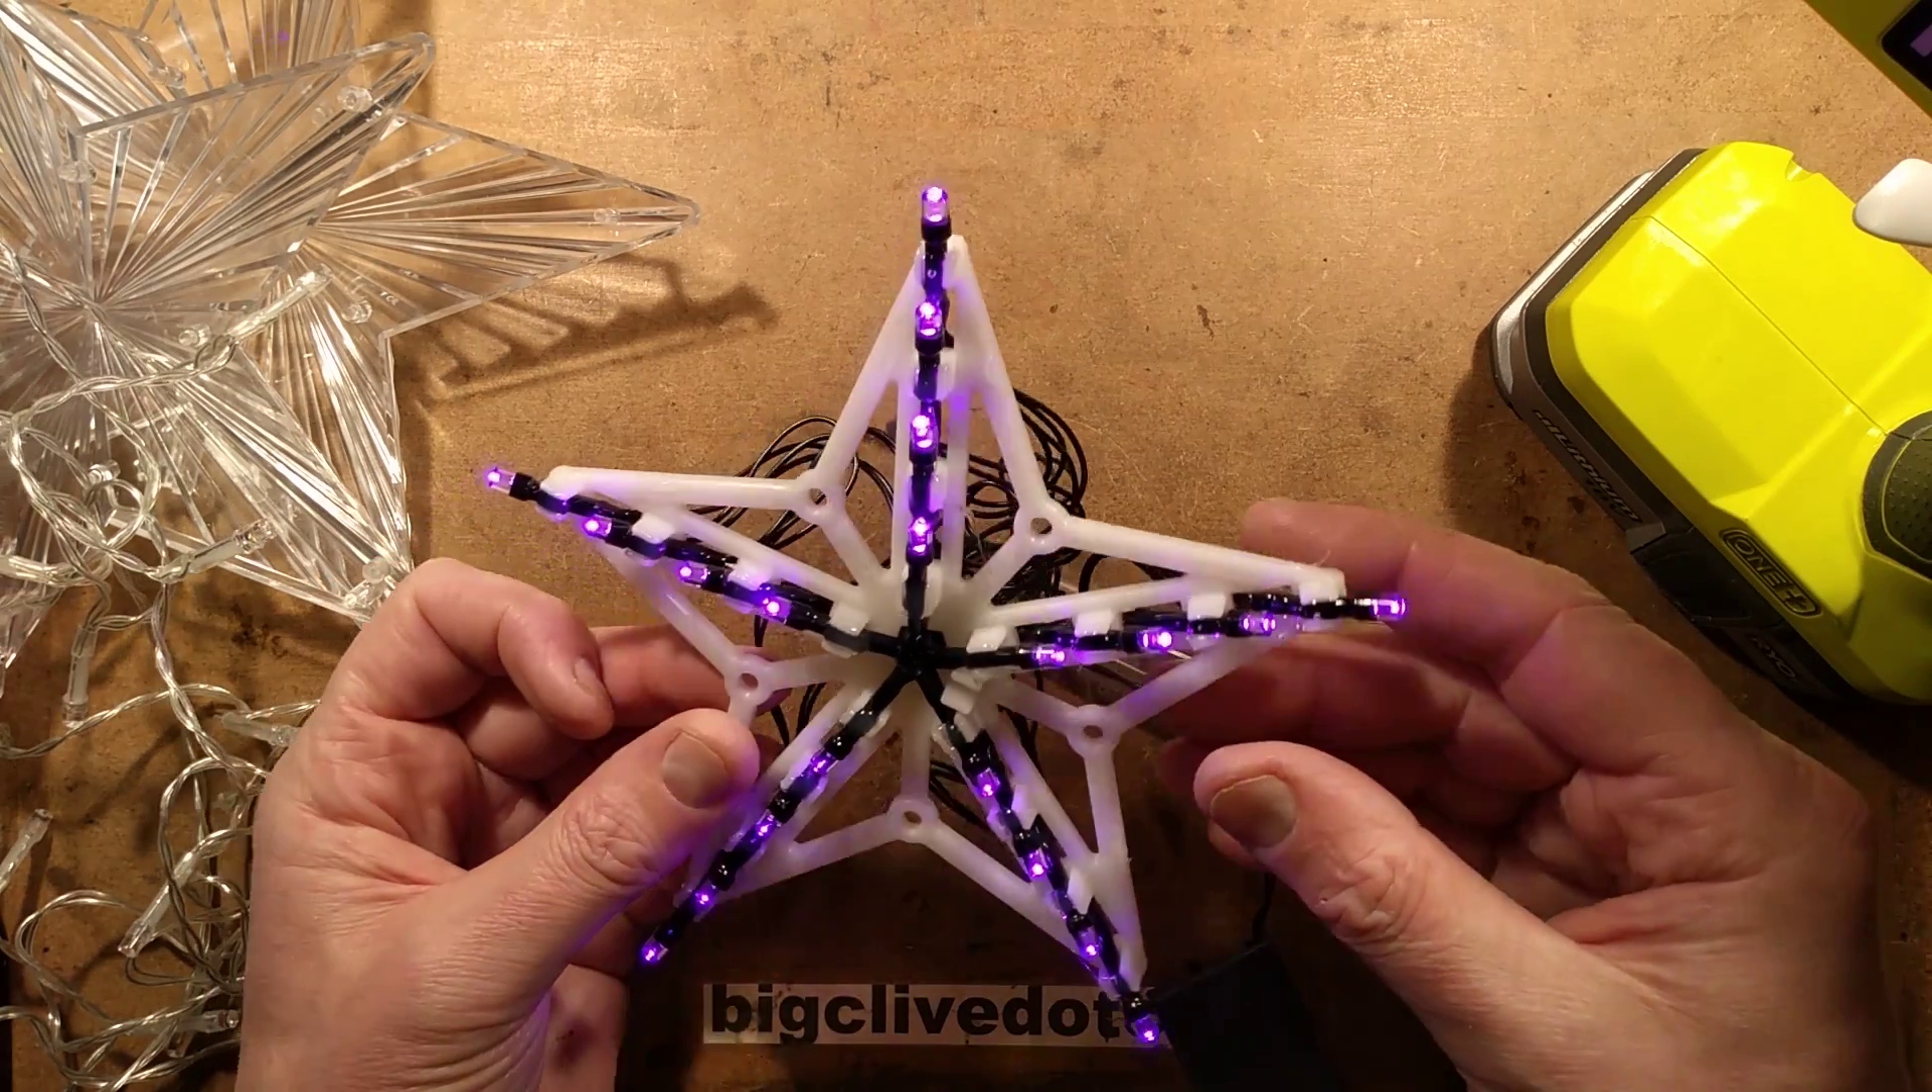So that's all the purple Halloween-ish LED lights in.